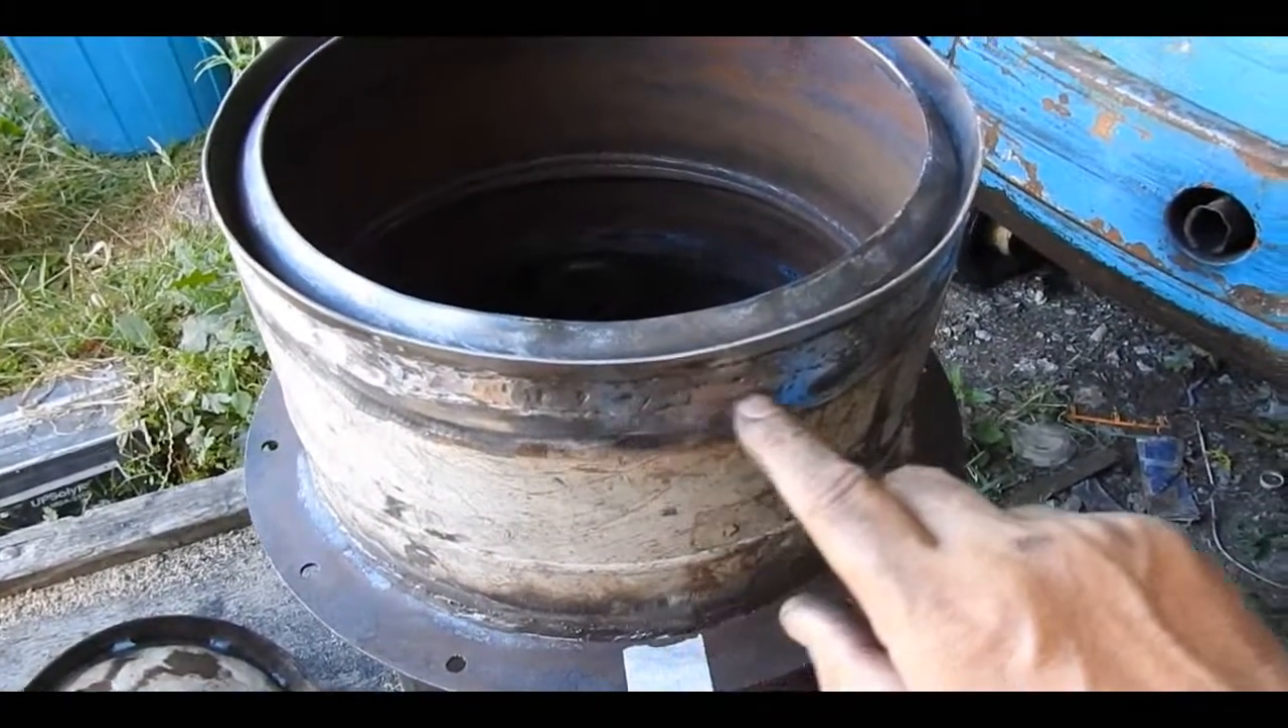If we take a look at this, you'll see that what I've done, is I've put this ridge on here, this flange, and I've attached this 9kg gas cylinder barrel.